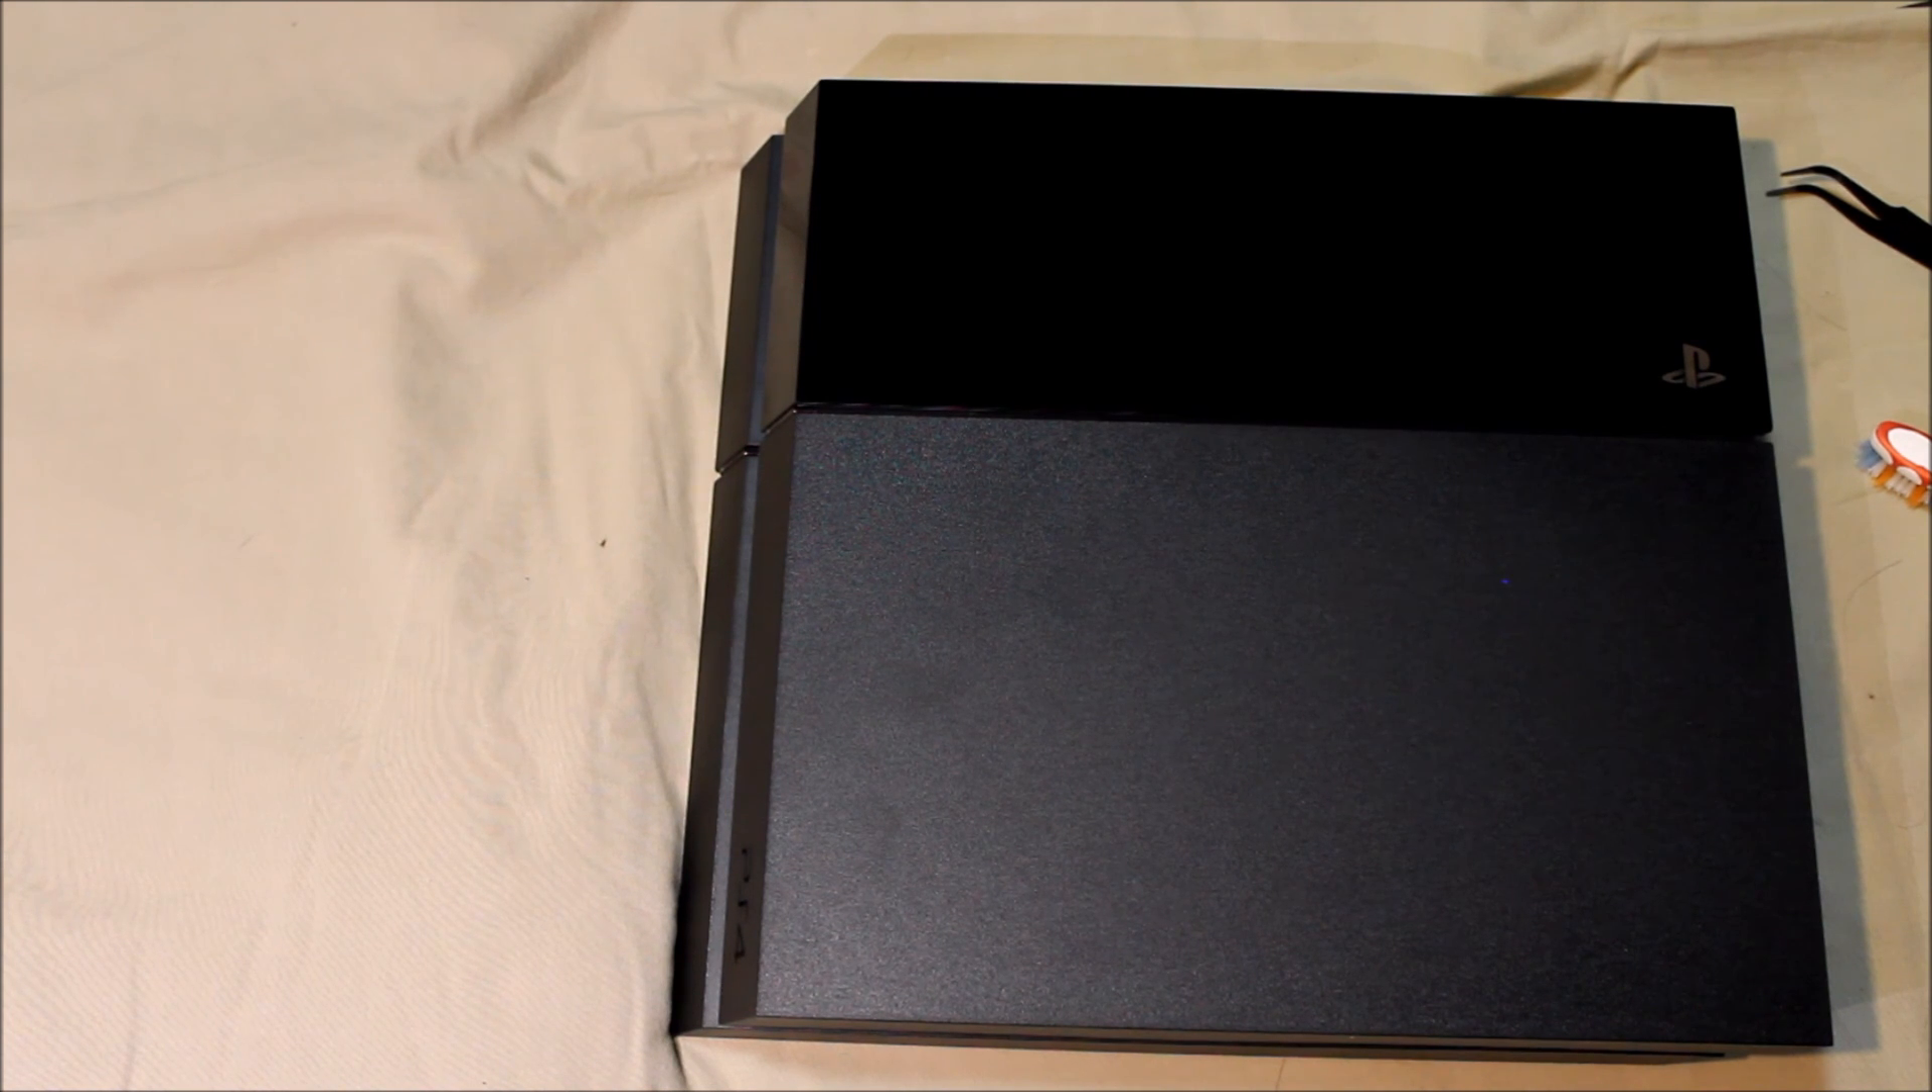We have completely reassembled our classic ps4 and replace the thermal paste so now it's ready for gaming.